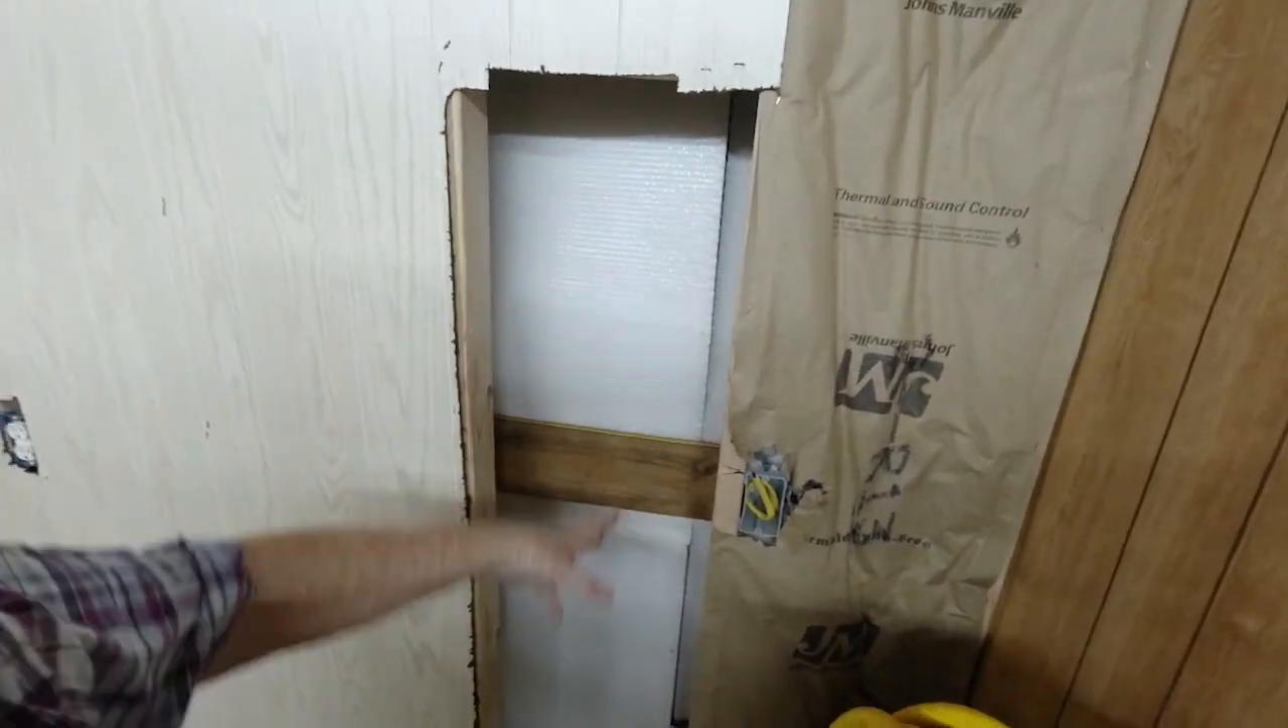So as you can see this wall got some of the paneling up. This is still cut out here.